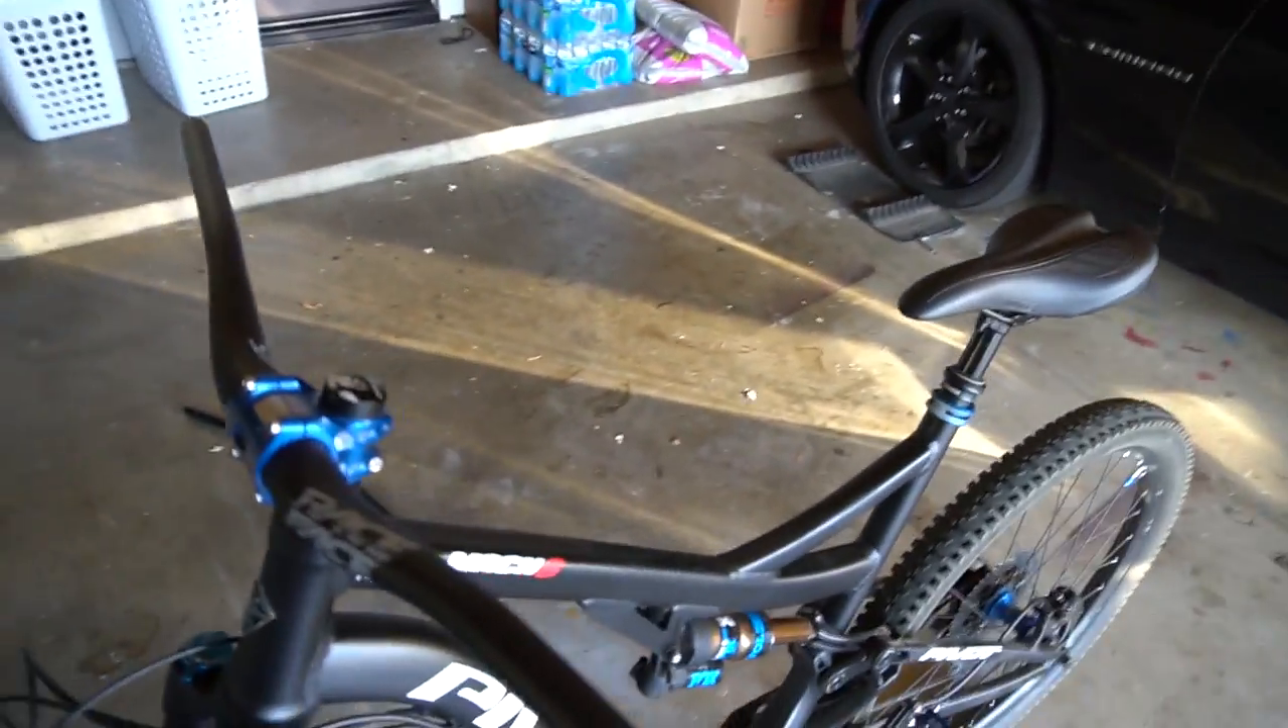All right, the bars are on now.